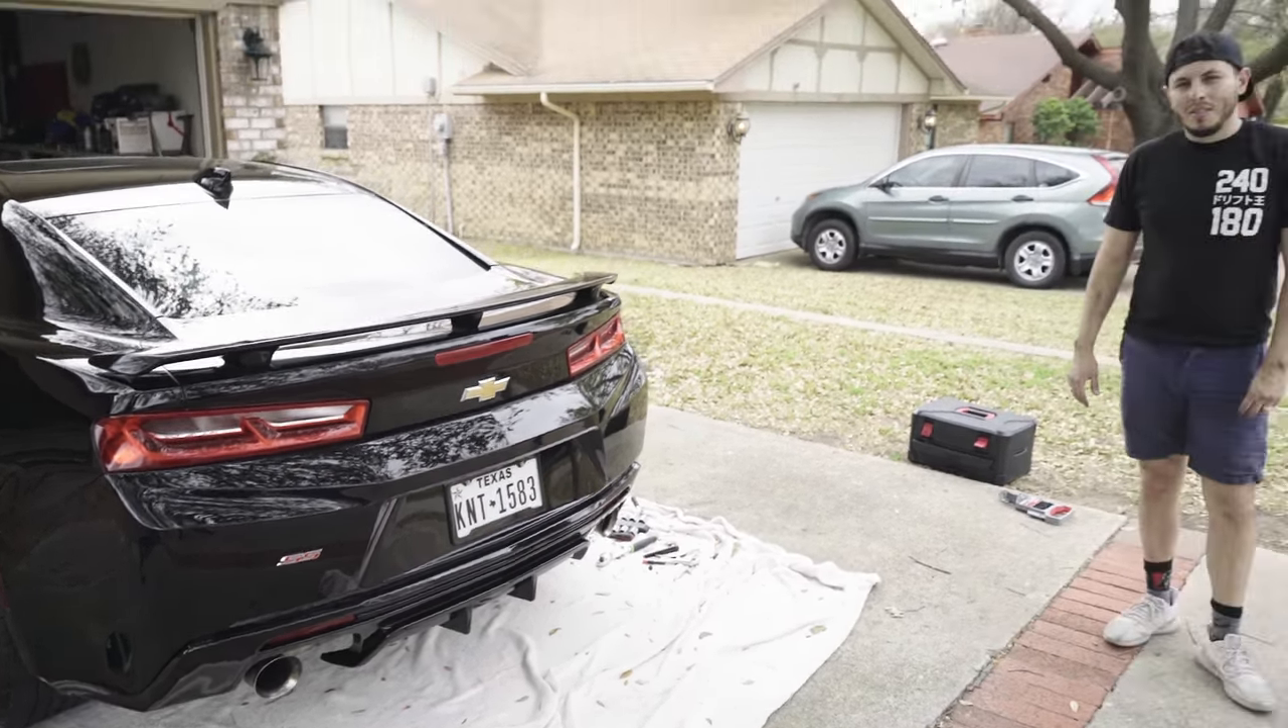There it is in all its glory without the quad exhaust on there yet.